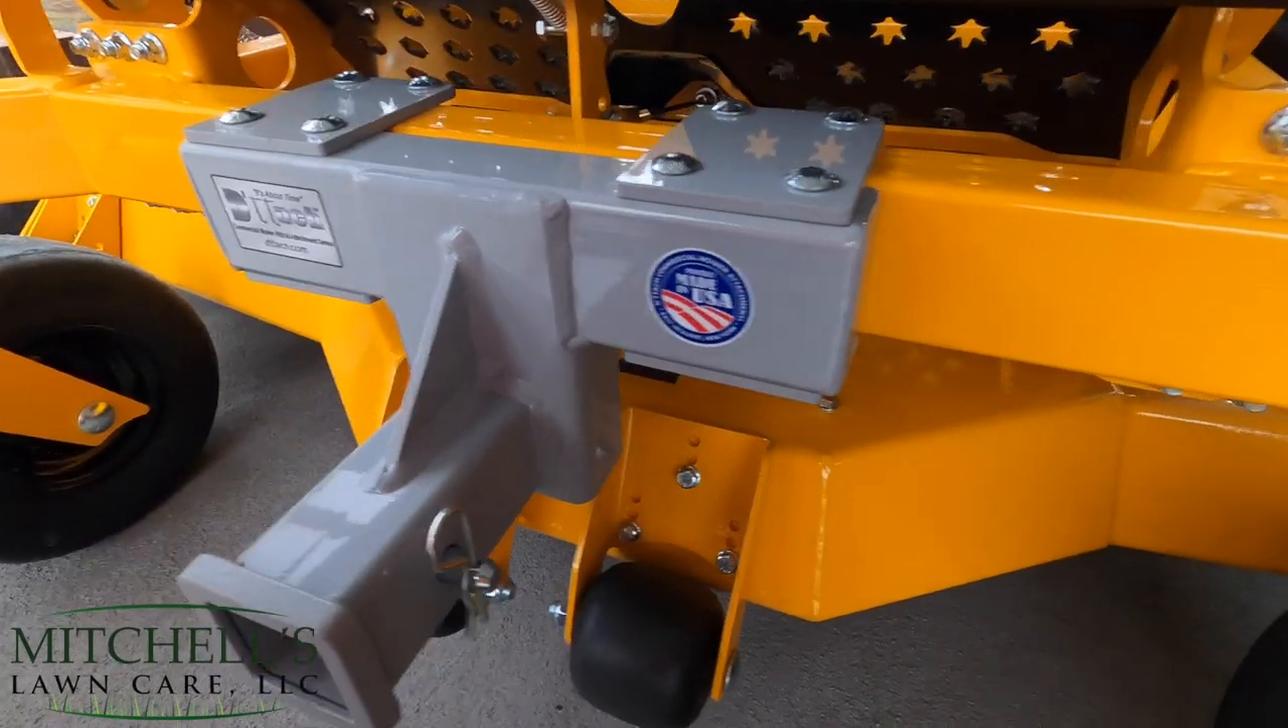So, alright, the hitch has been mounted to the front crossmember of the ZXT.